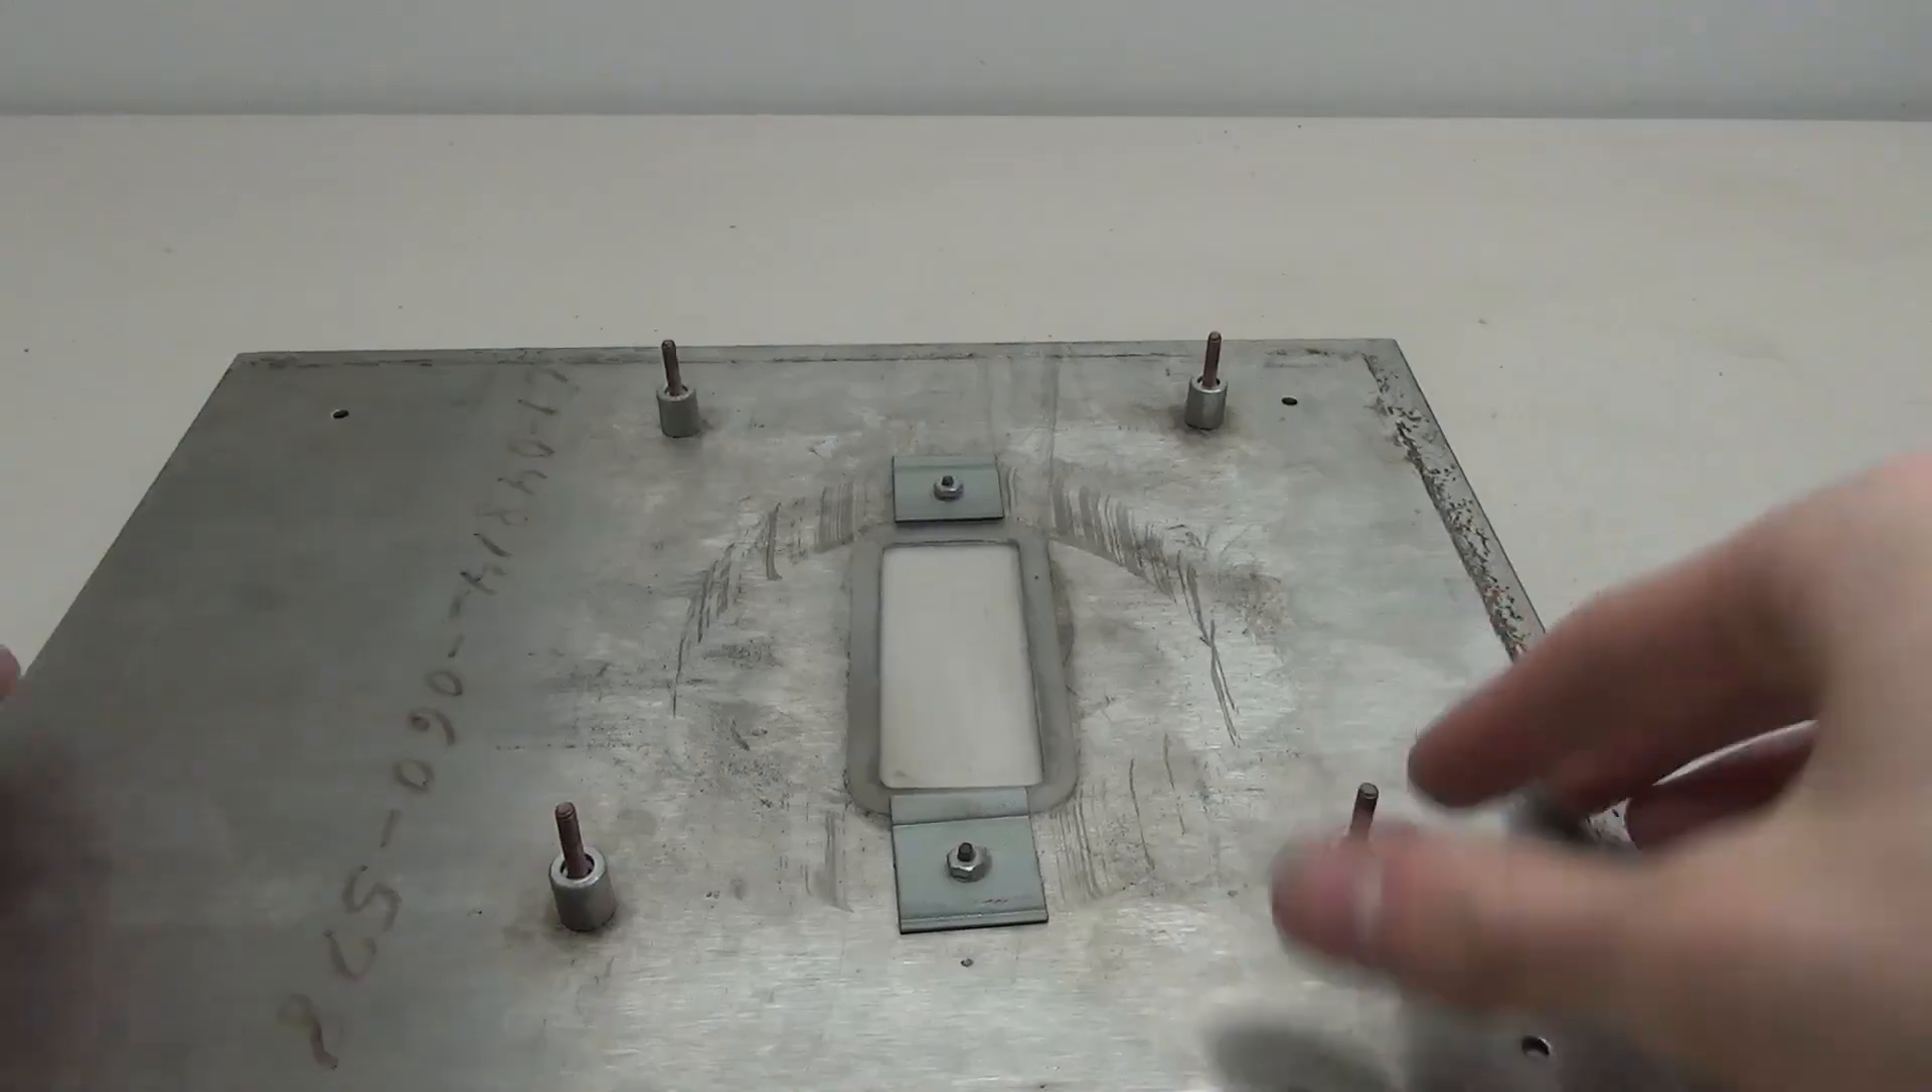Just taking these nuts off and the board comes off like that and this reveals the little screen.